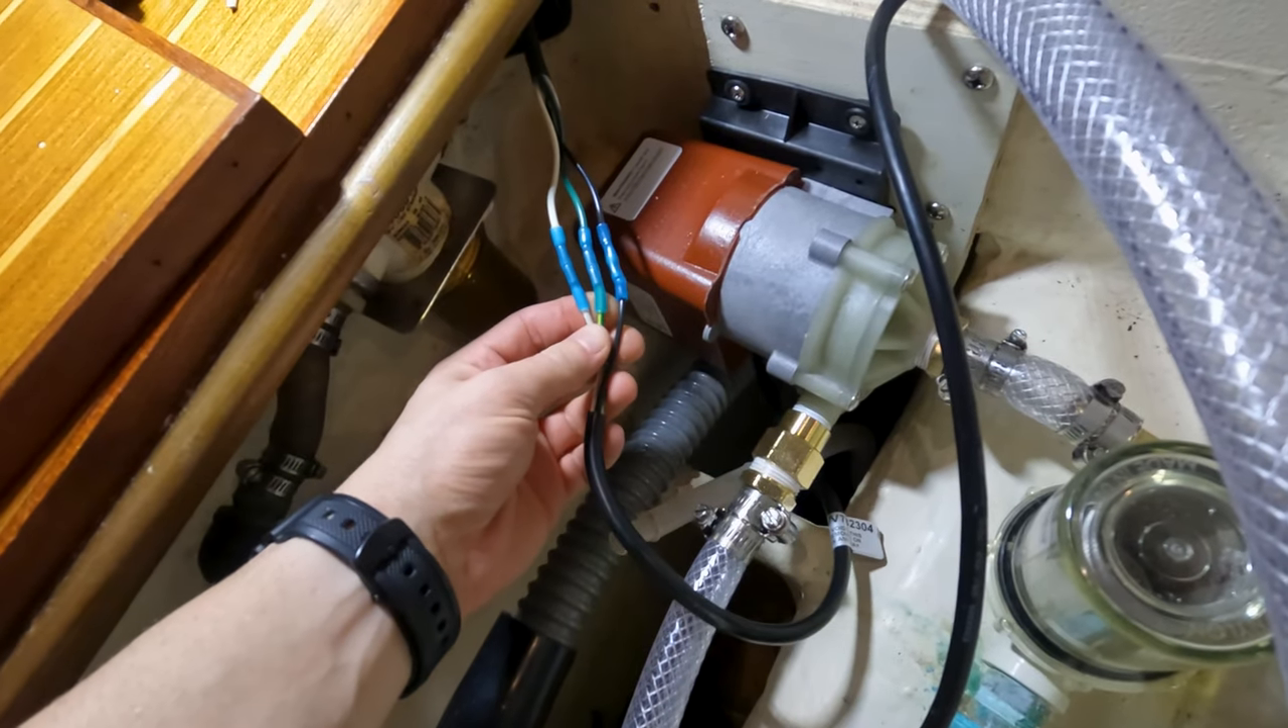You can see i just finished crimping and heat shrinking the wire connections there.